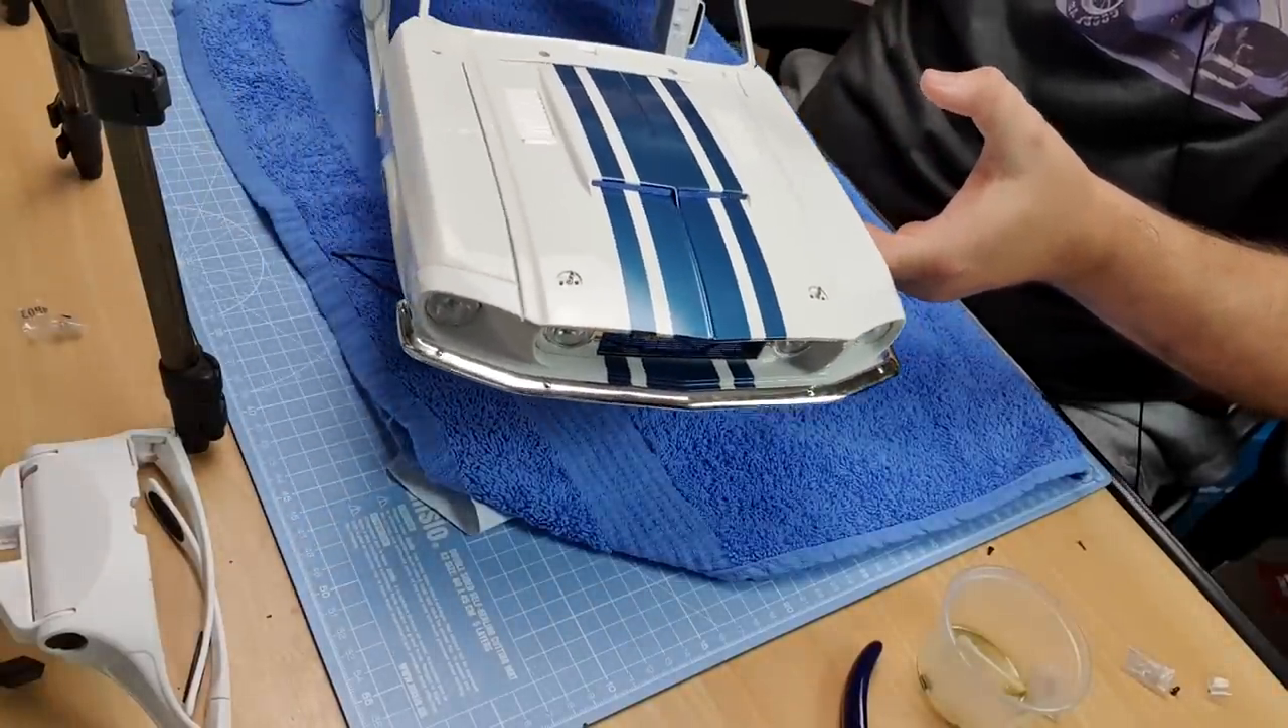And as you can see the front of the vehicle is now on looking absolutely brilliant.